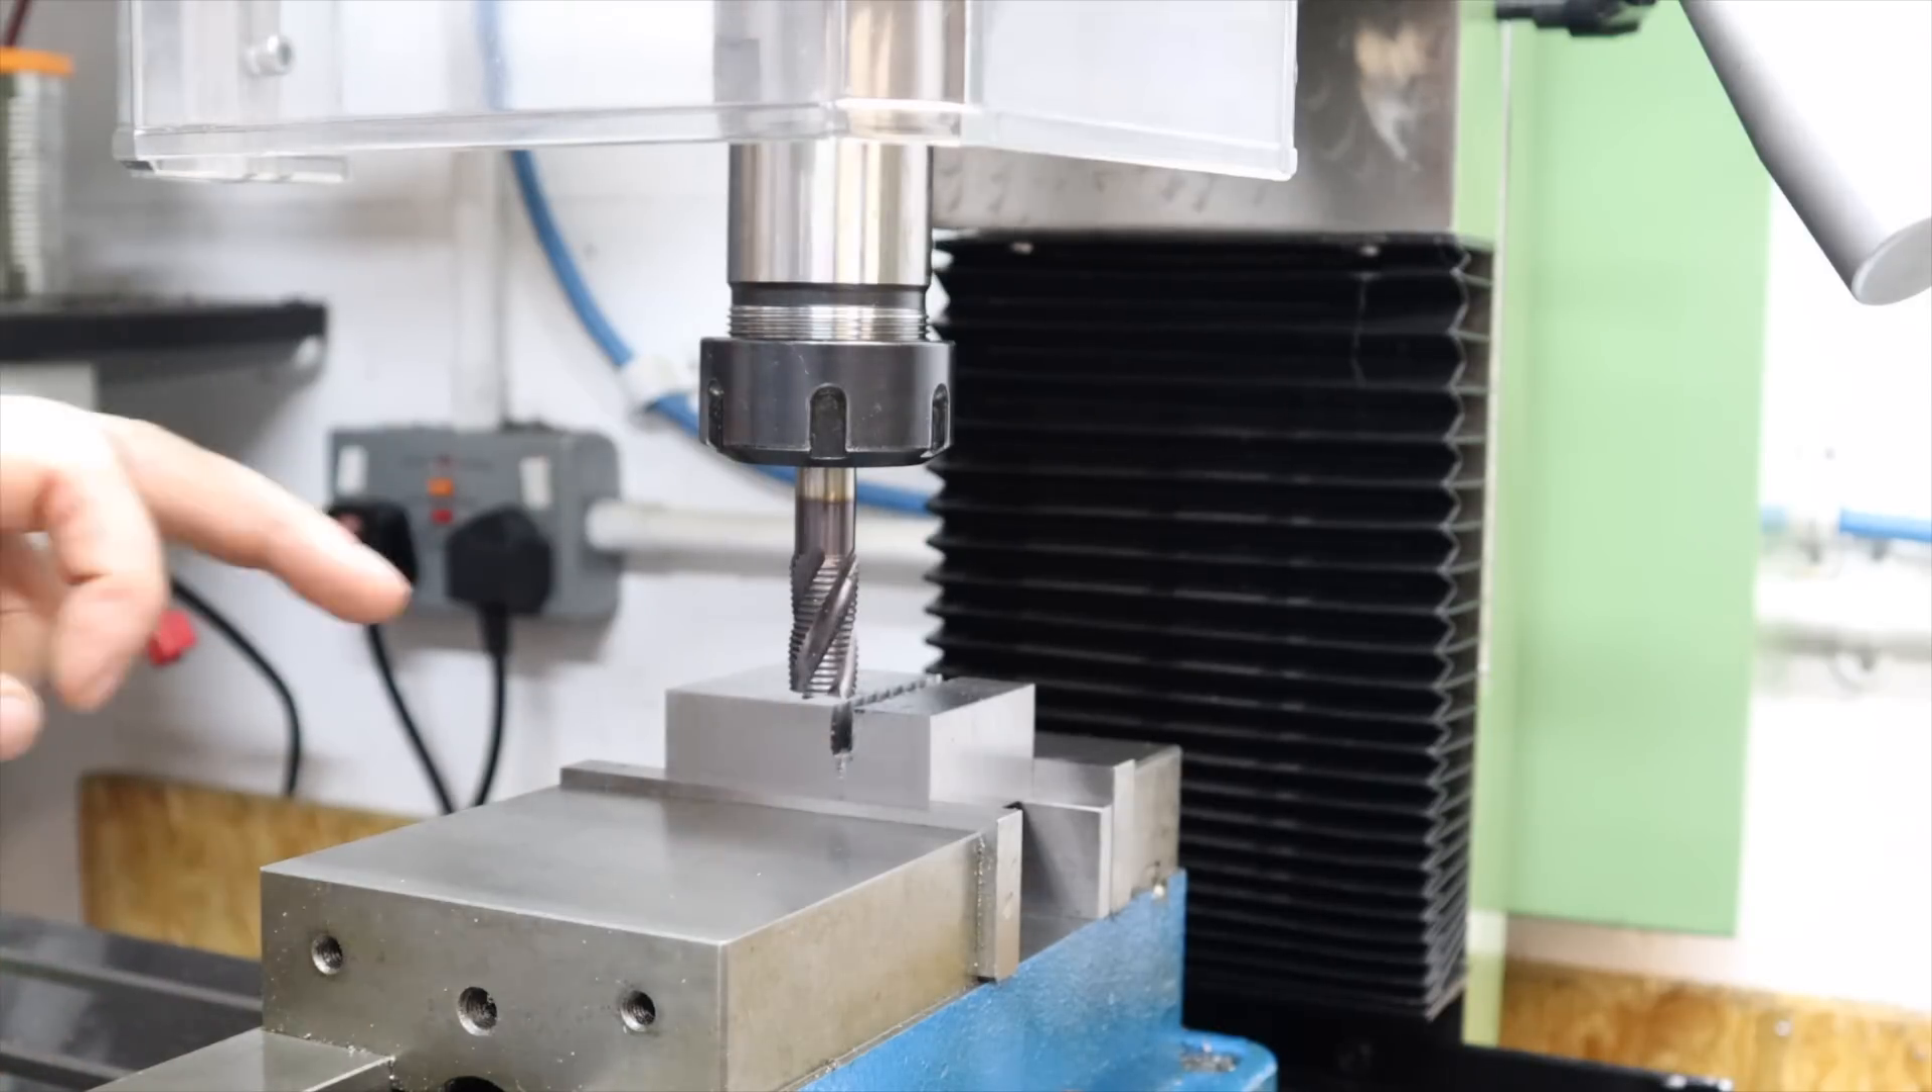Got the milling machine vice all set up on the table.